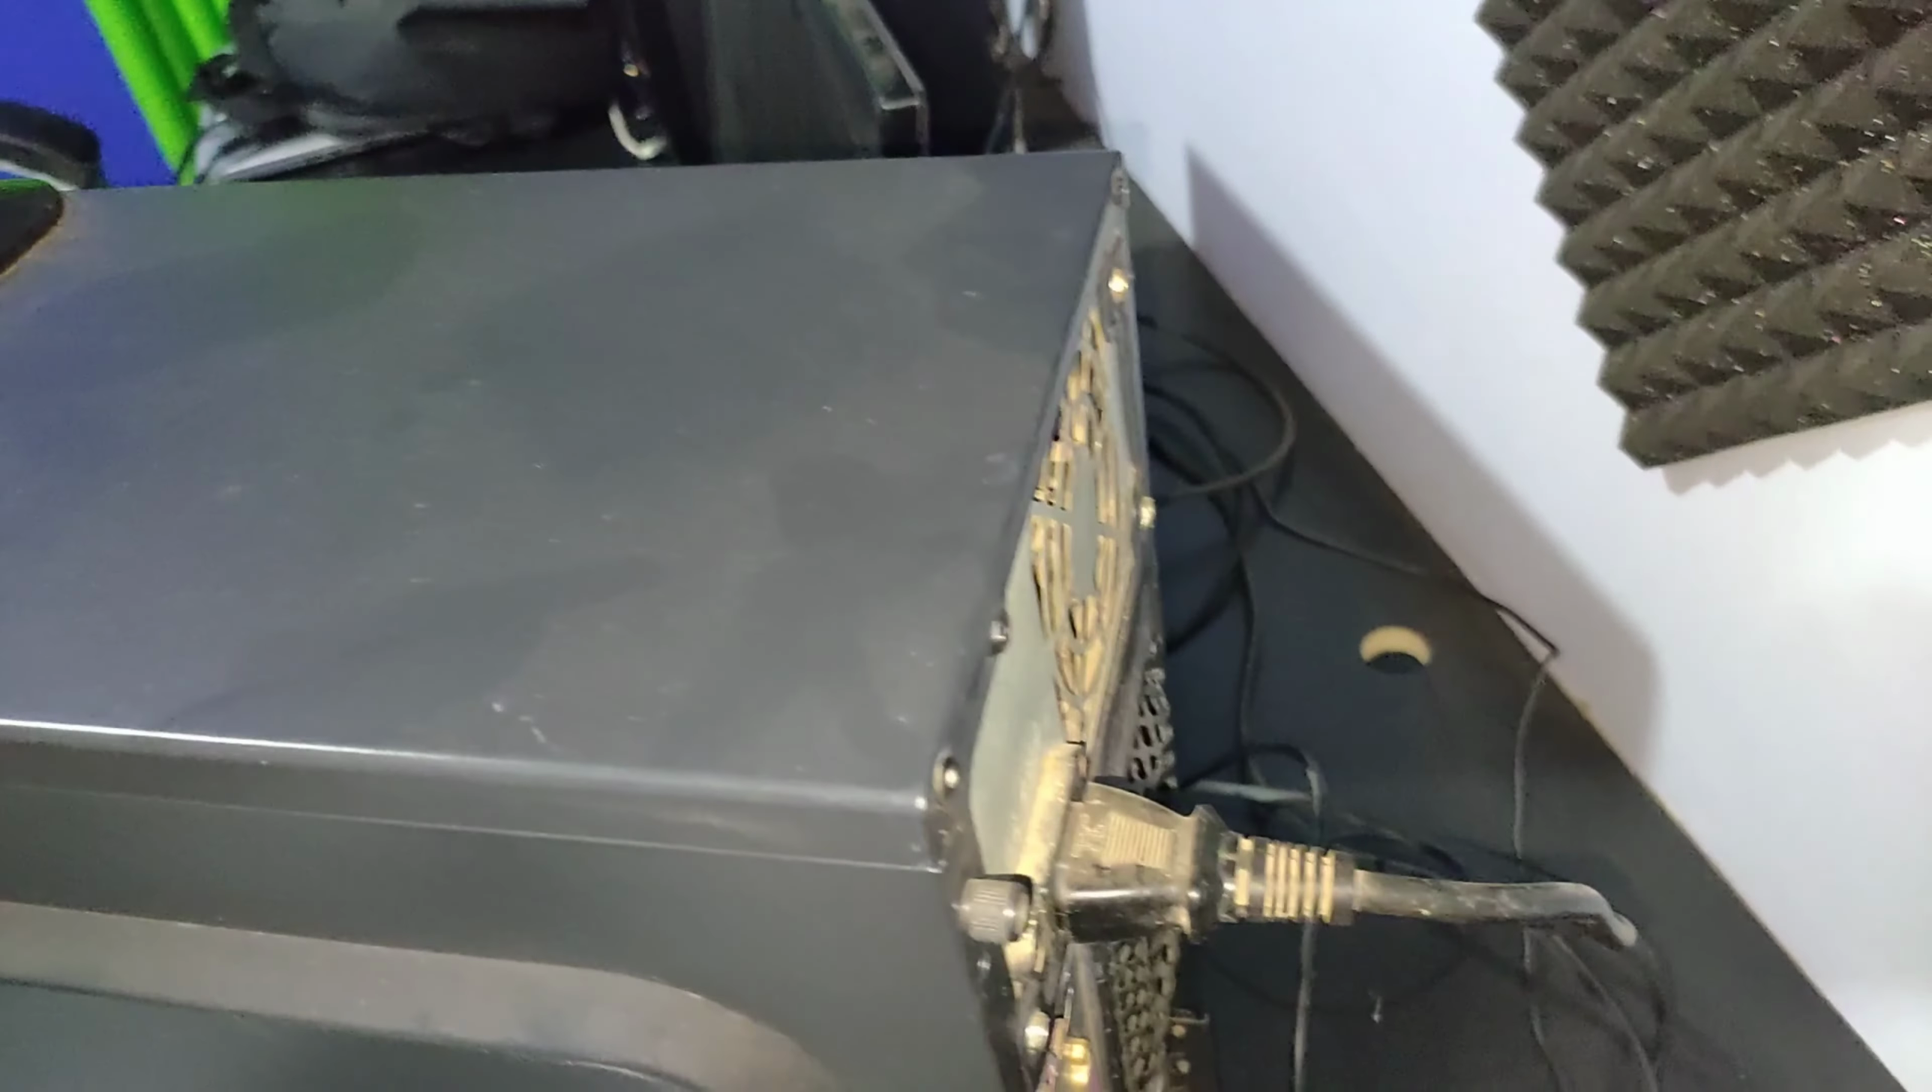इस तरह से यह लग गया हमारा पावर केबल।